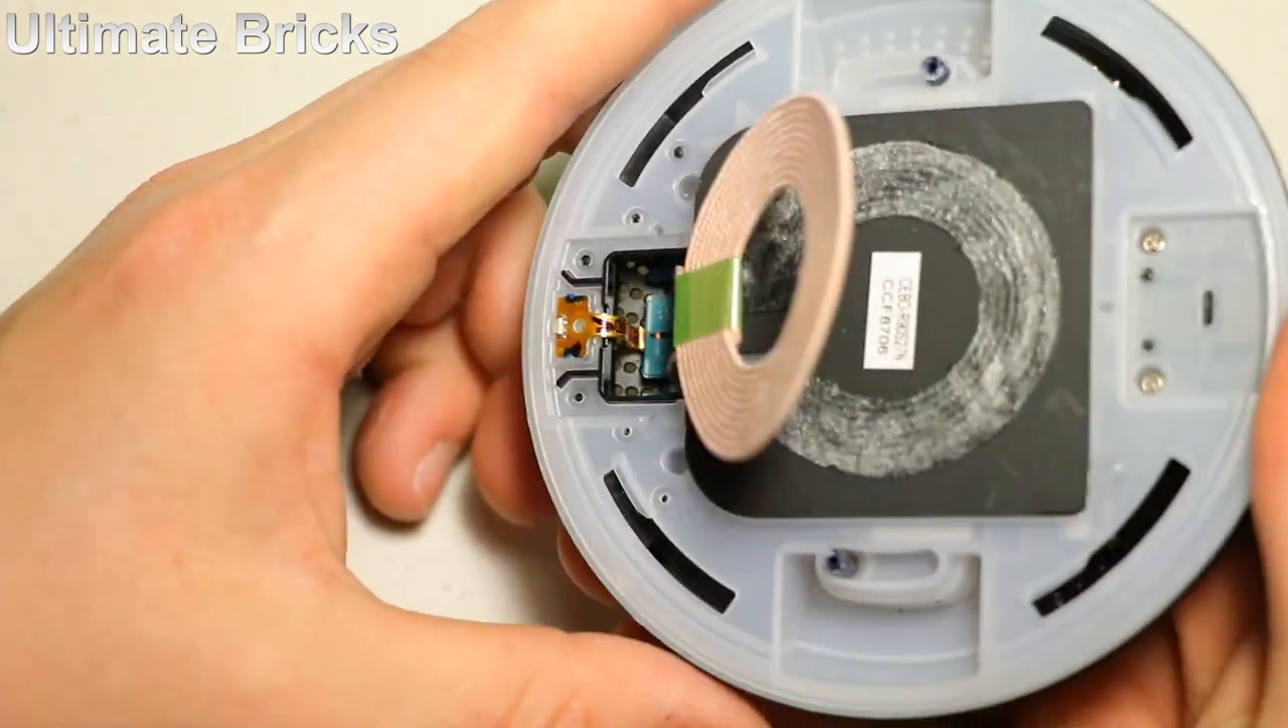All right, I was able to successfully get the wireless charging coil off of this plastic piece that is sitting there.